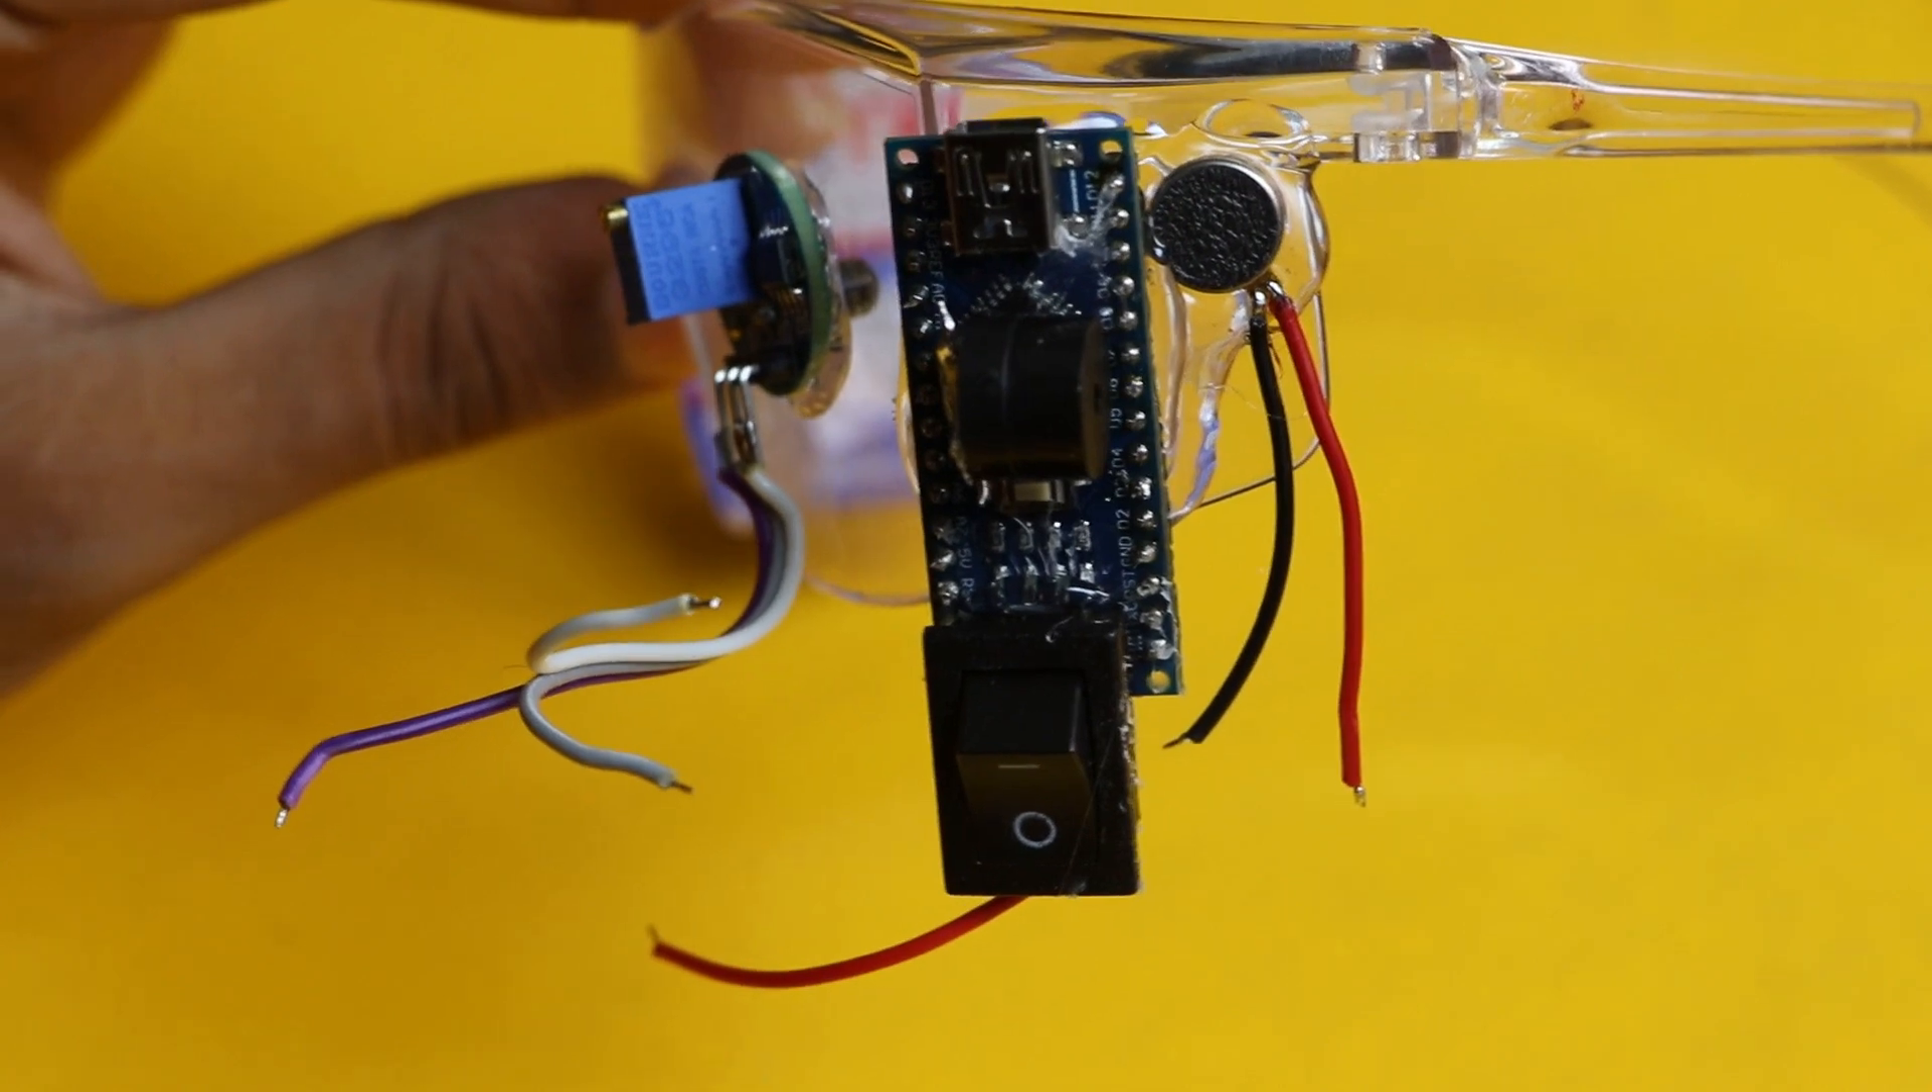So now you can see that all the main components we have placed on the goggle.